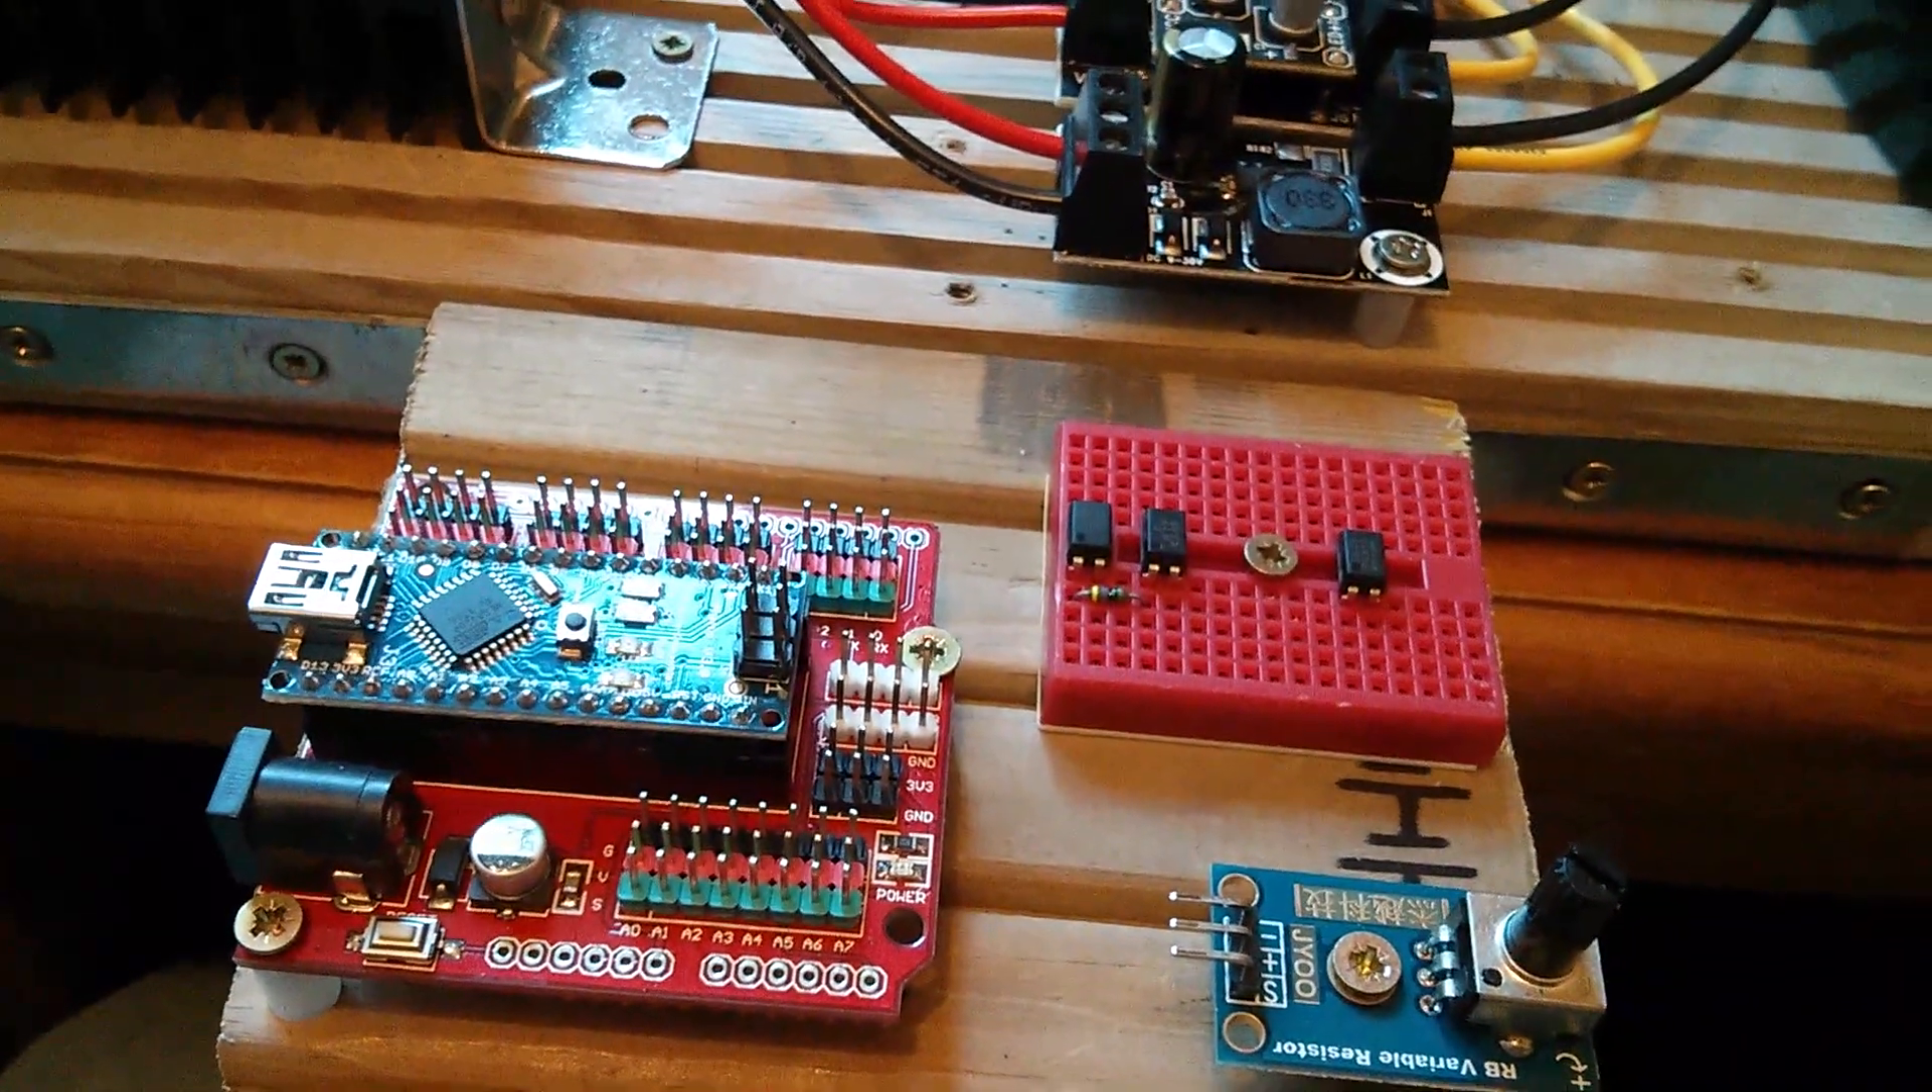So, there's the Arduino board mounted onto the side of the project board.